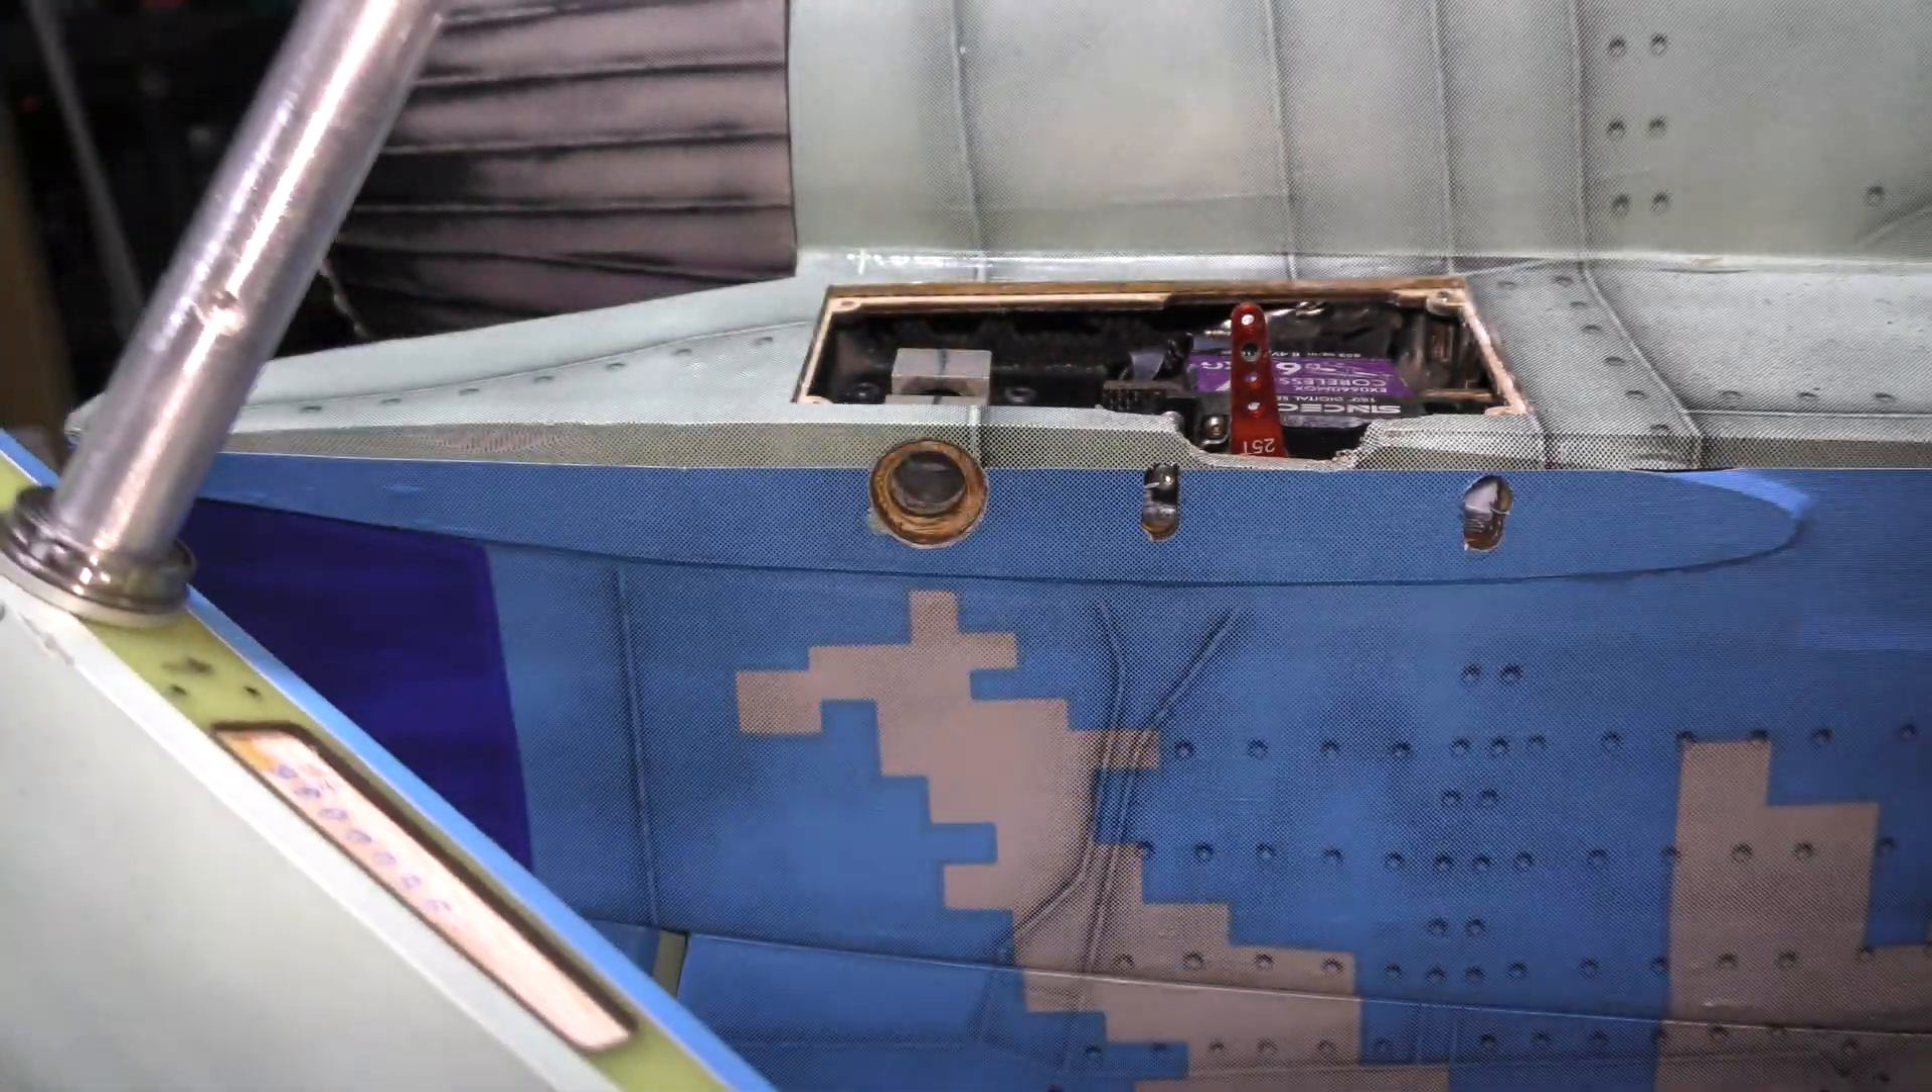How I'm planning to do that myself is I've already put the ball bearing with the flange facing outside as you can see there.